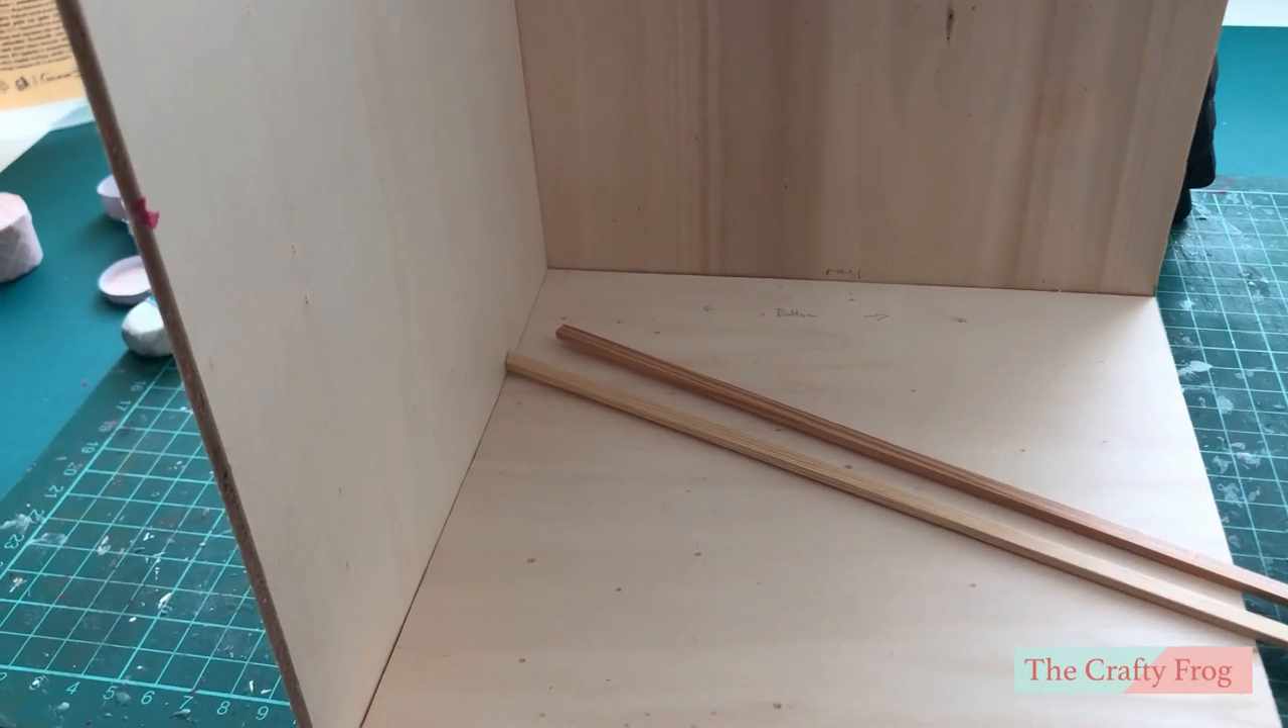I have already assembled the room box and I have simply glued the three pieces together using wood glue.